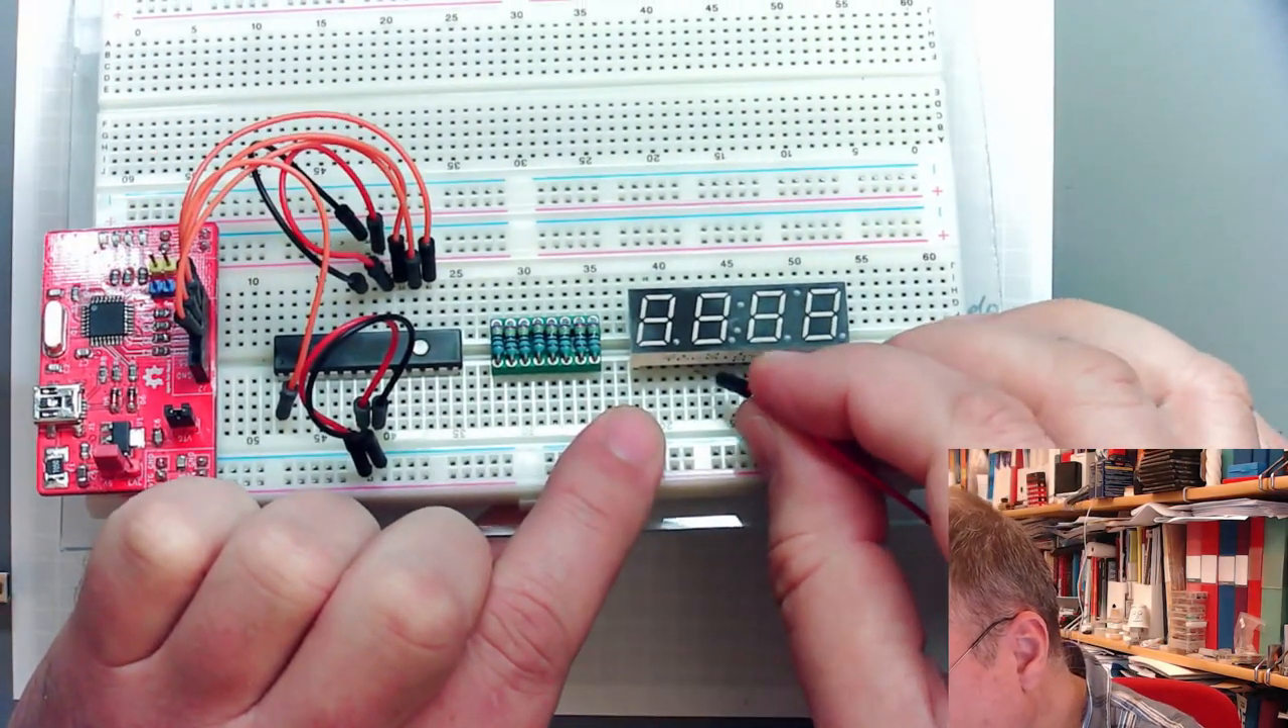So we have i have already connected the microcontroller to the programmer and i put in the resistor module here and the led module here.